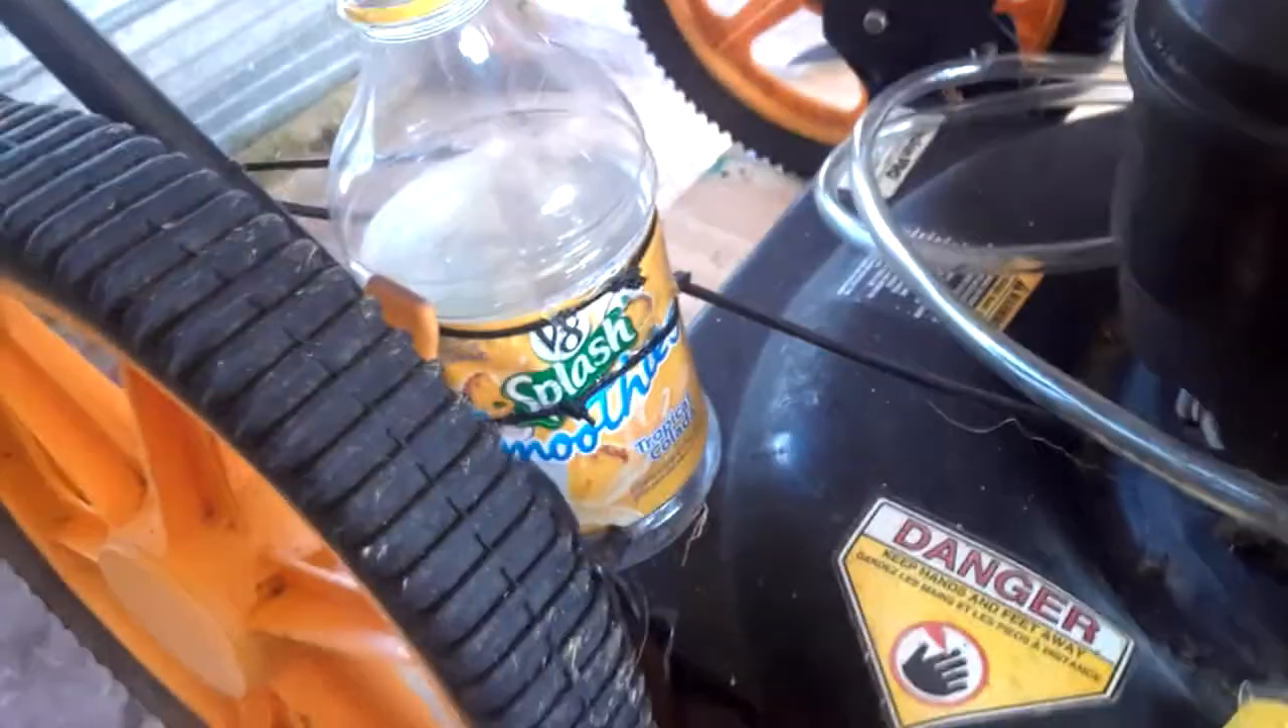I mounted the bottle real scientifically again I used some wire ties.